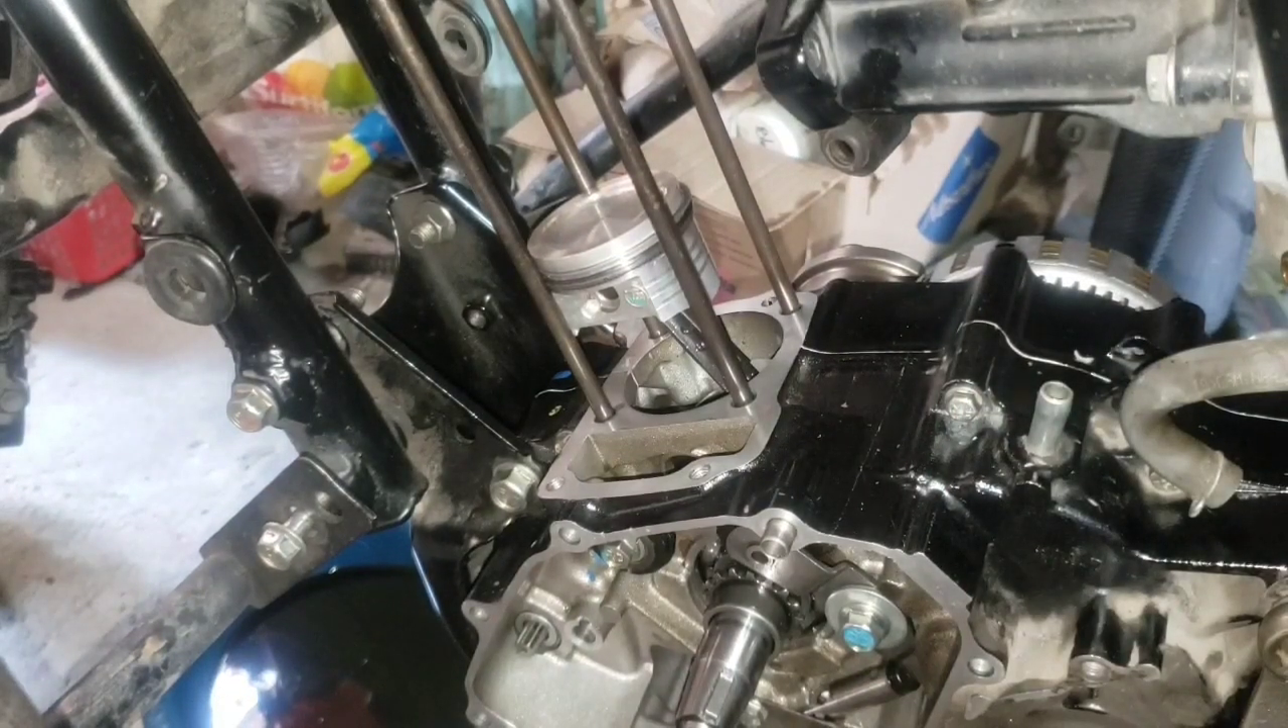Bueno muchachos, ya hemos montado el pistón.